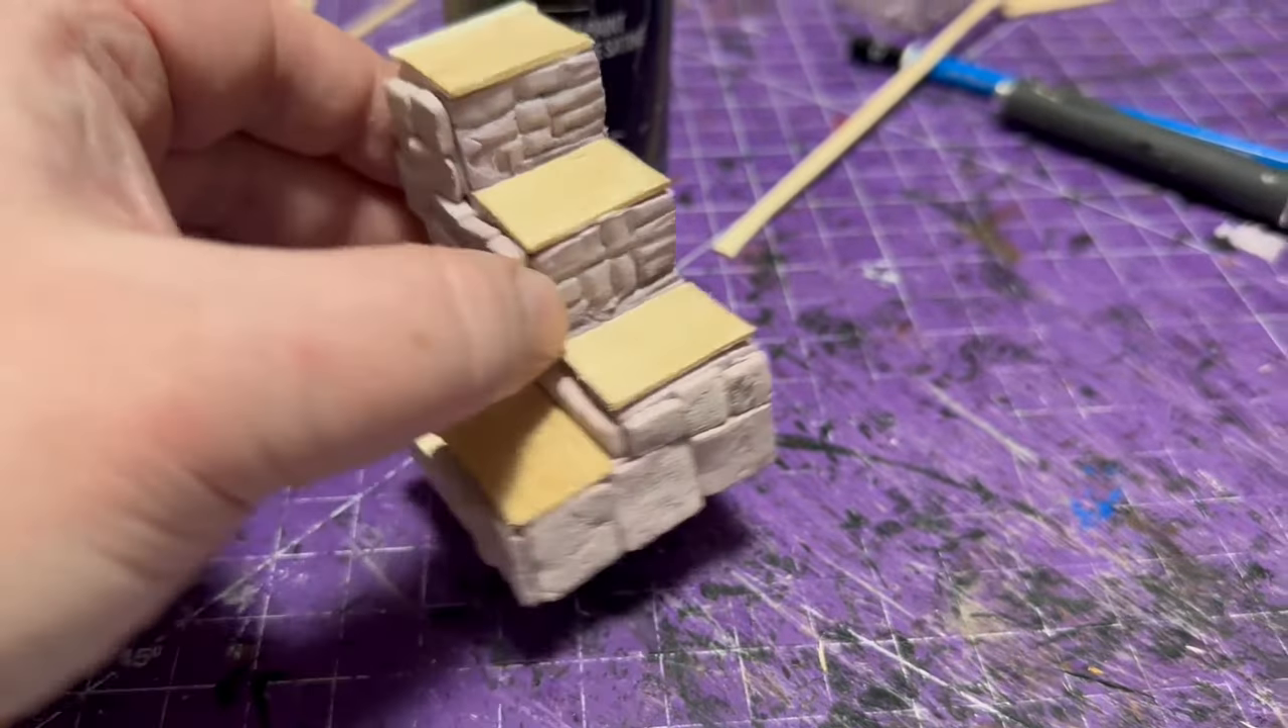So this is what it looks like after I've added the wooden planks on there and all the bricks.